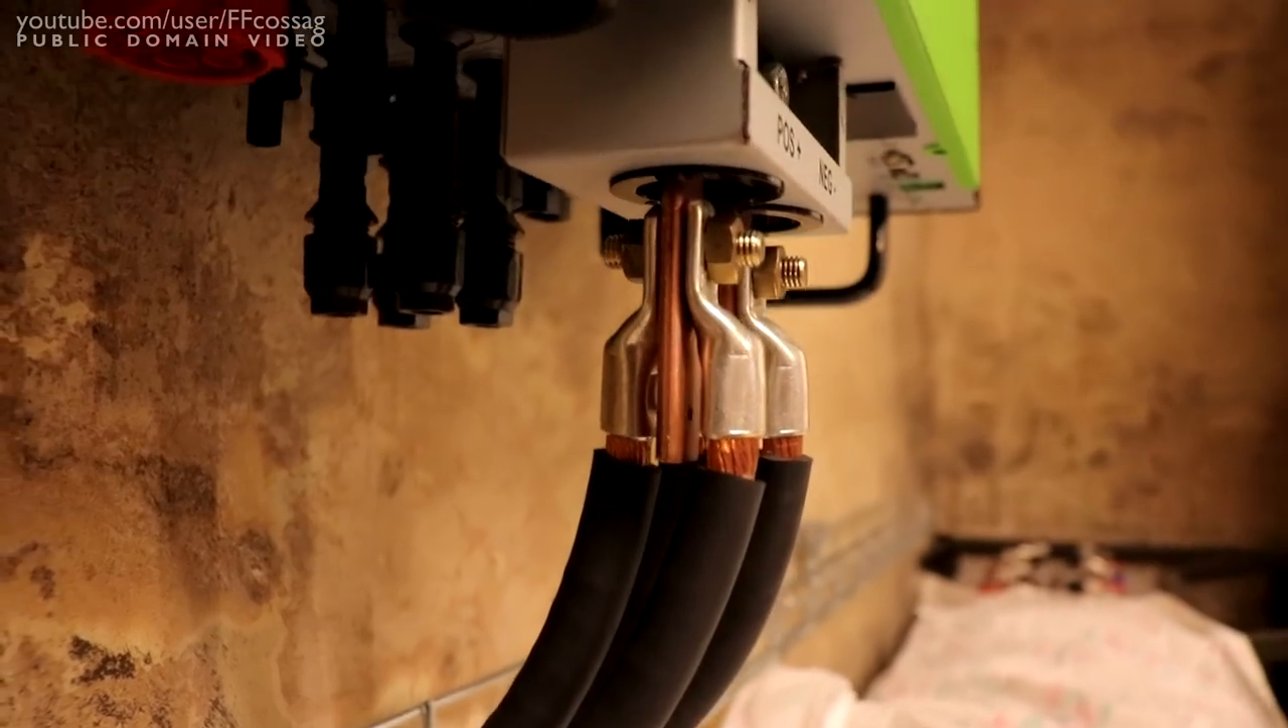So we've got crimped terminals there. Everything's pretty nicely in place I do think and you can see how we have three -dimensional wiring.